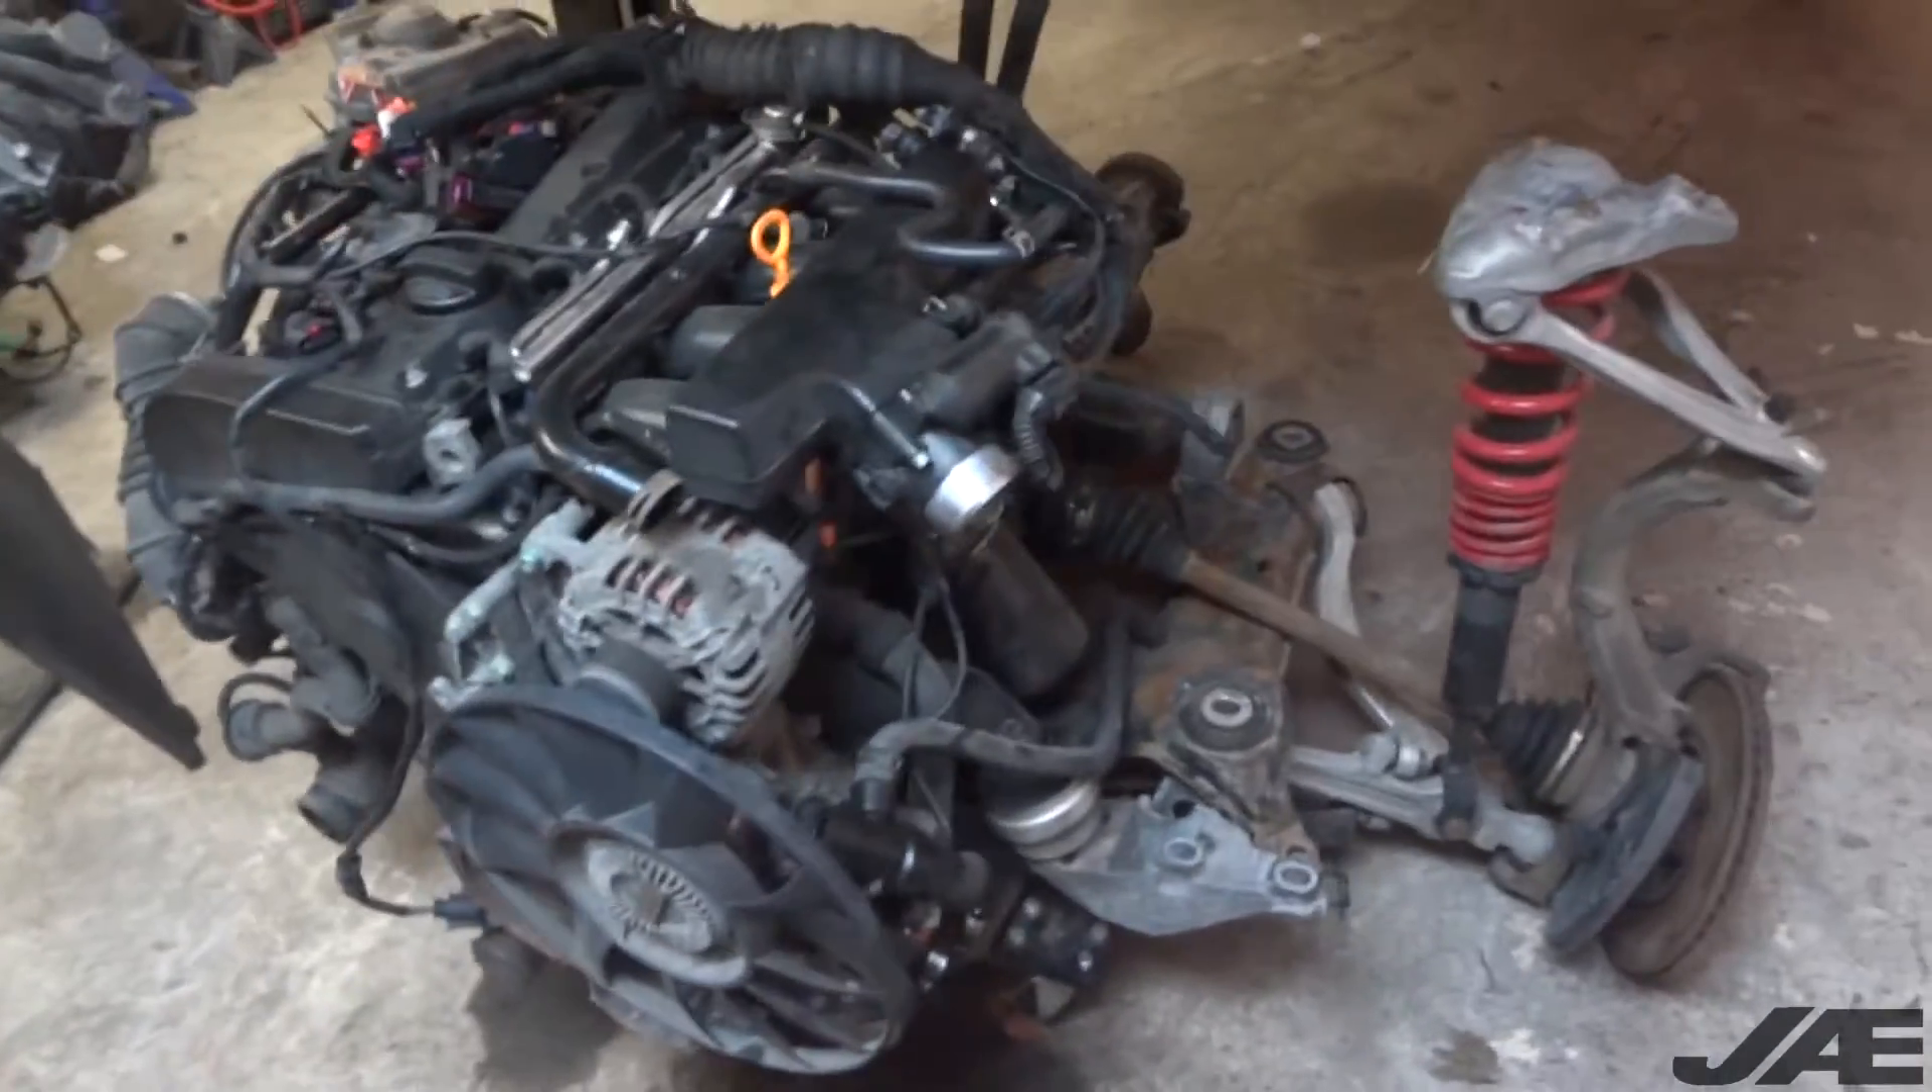So now I have the engine trans and the complete subframe on the ground.